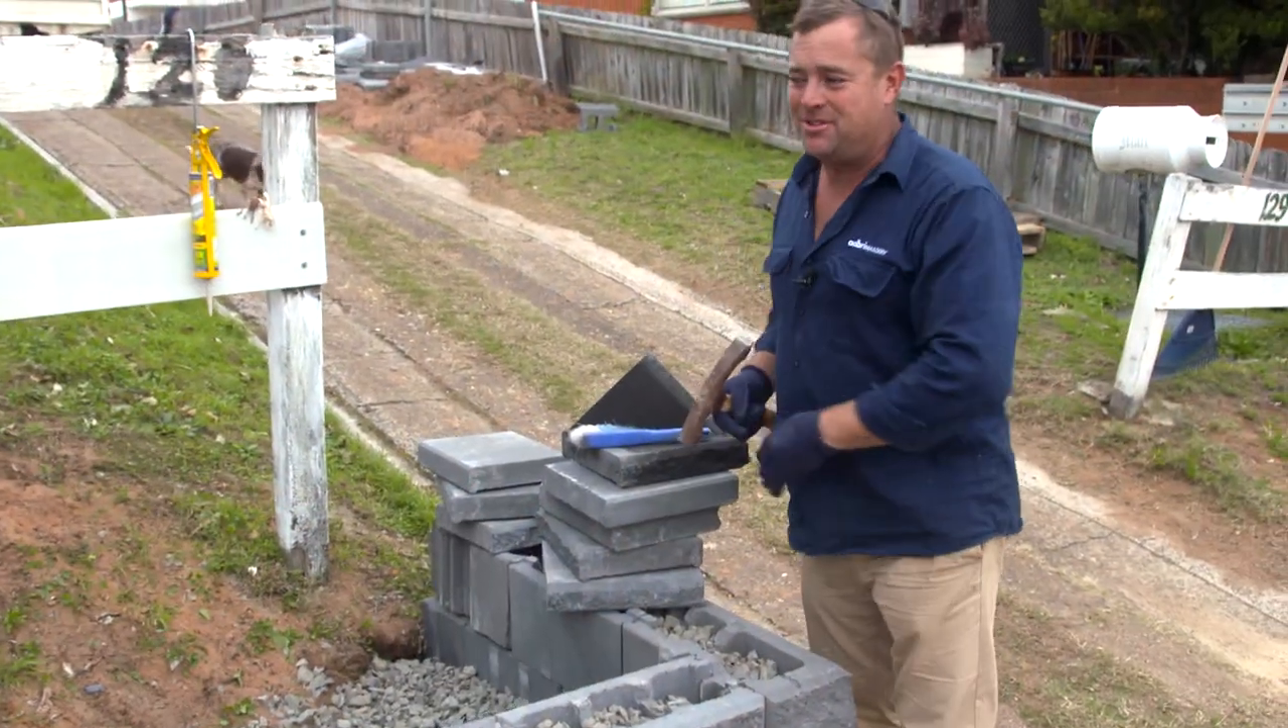So construction's done, we've just got to put the capping stone on the top.